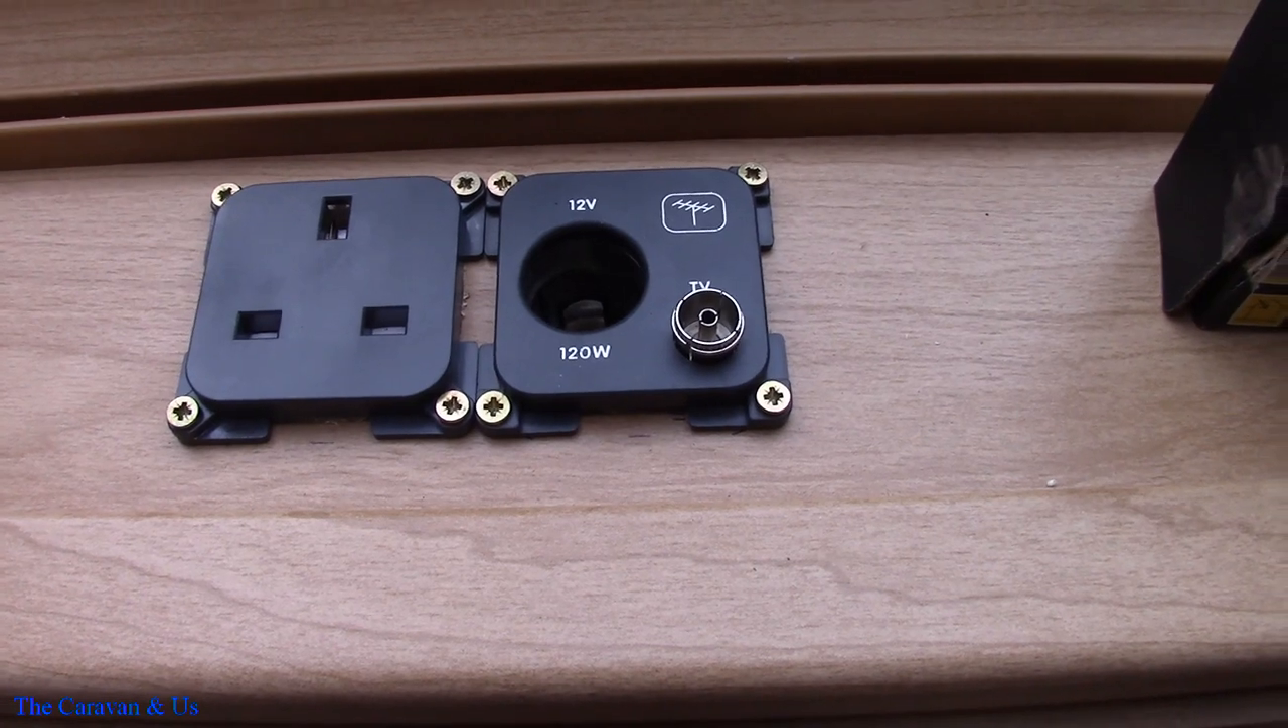So that's the two sockets wired up in place and fixed.